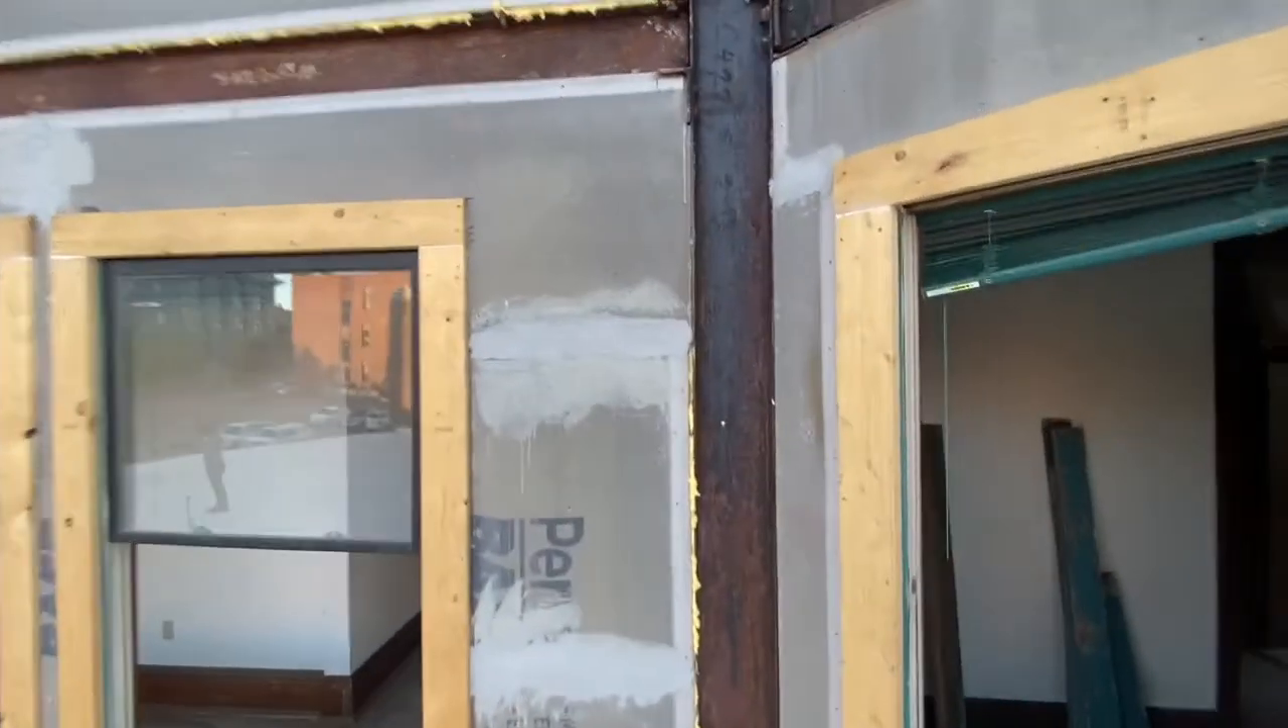Over here at the Kenwood on the south window well or window alcove as you can see we have the concrete board installed the seams taped and mudded.